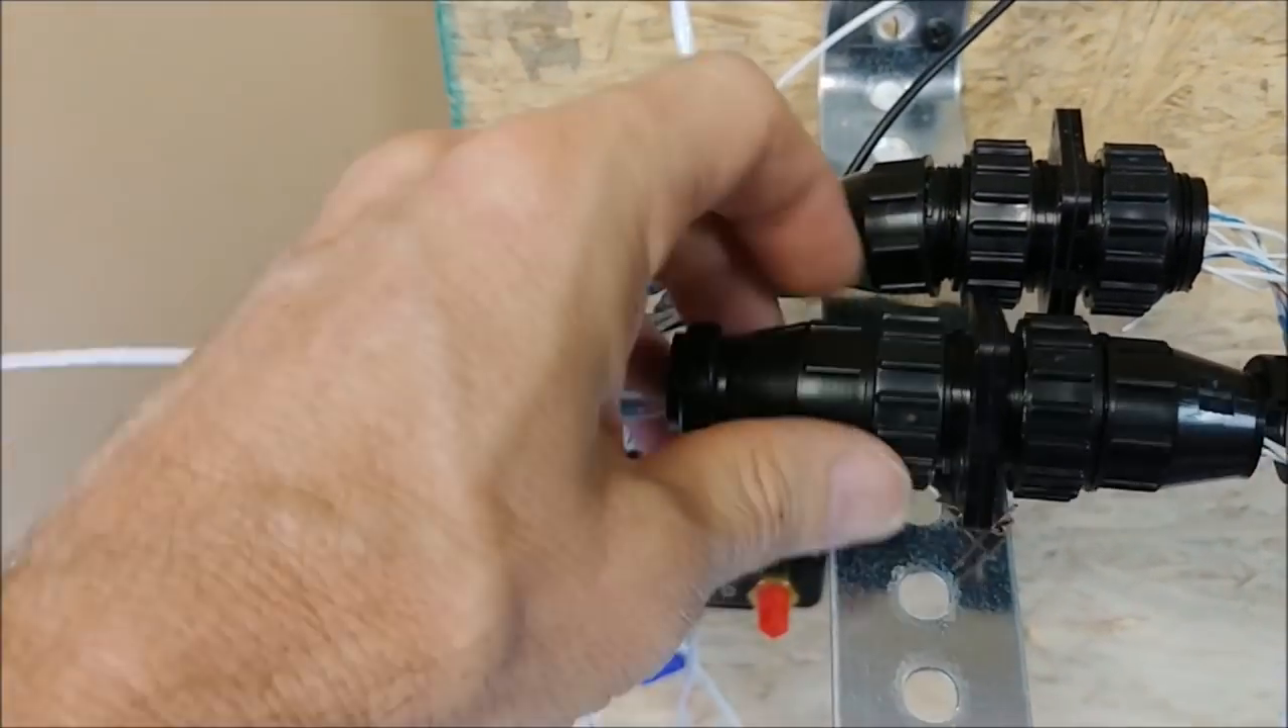There's two of the different bulkhead pass-through connectors that I've just sort of got mounted there.